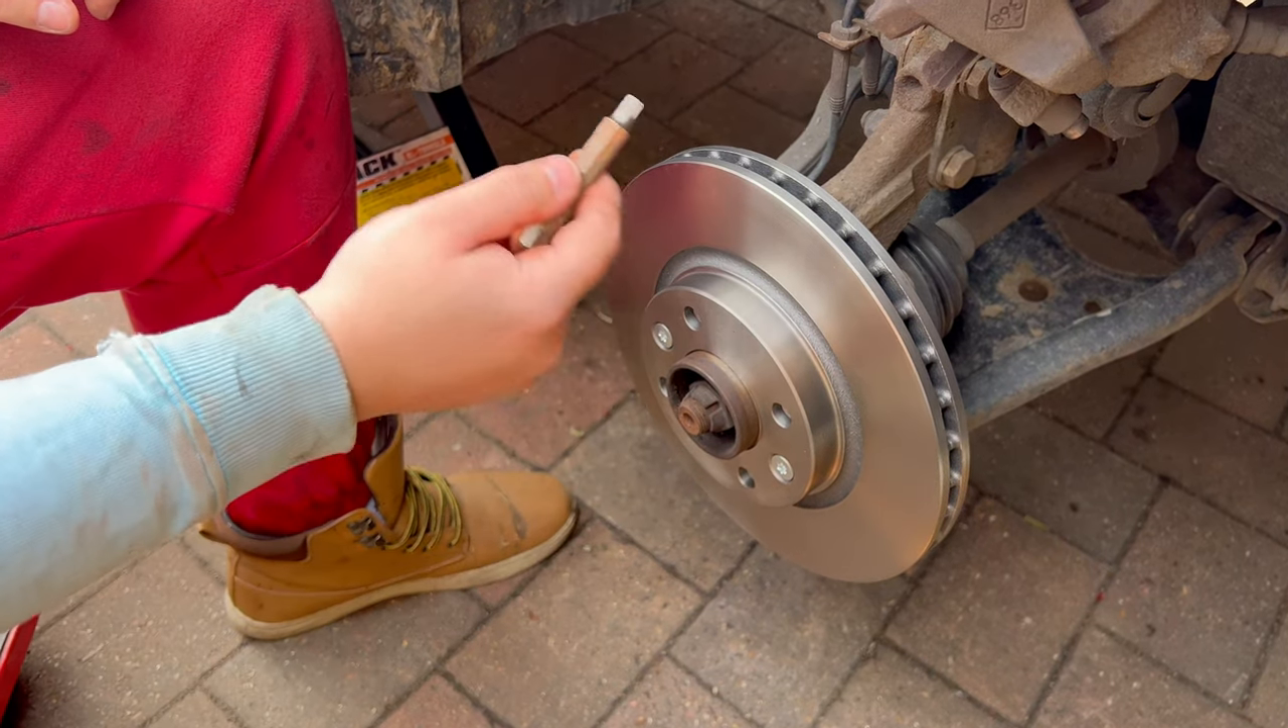So now the brake disc is in its place.